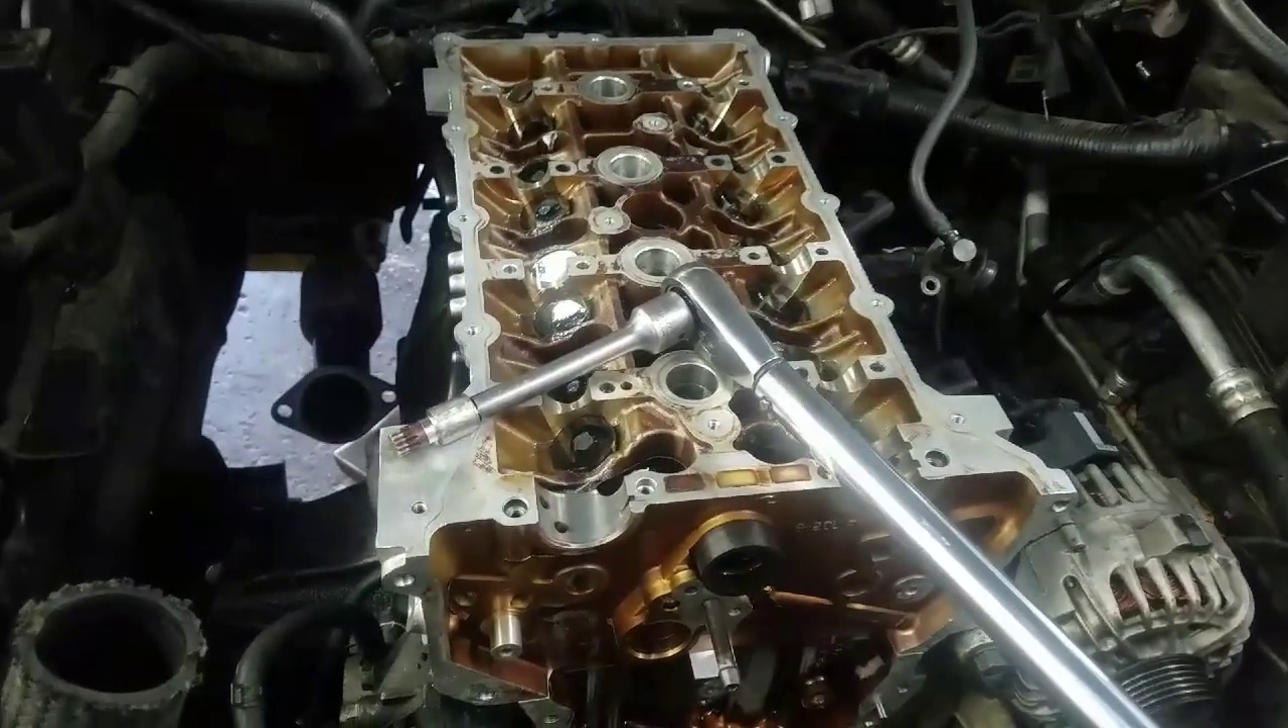Ok ok as you can see I have already put the head in place.